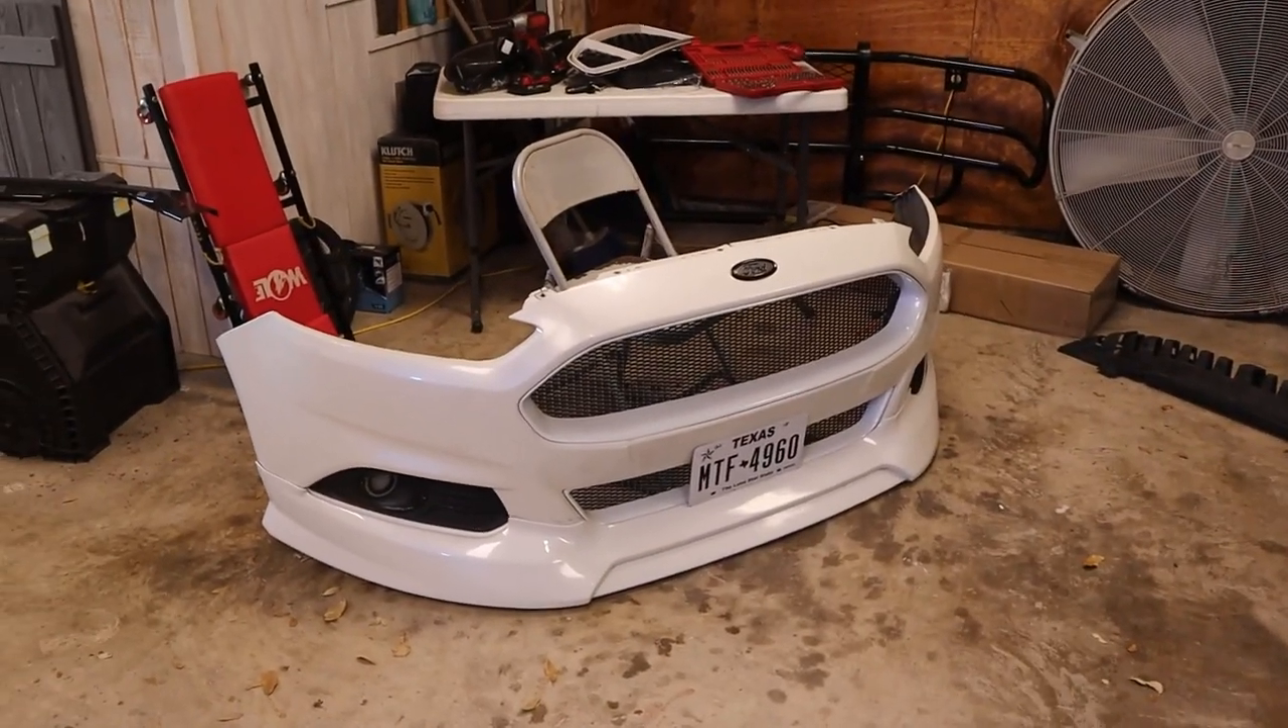Just like that we are done installing the grill.